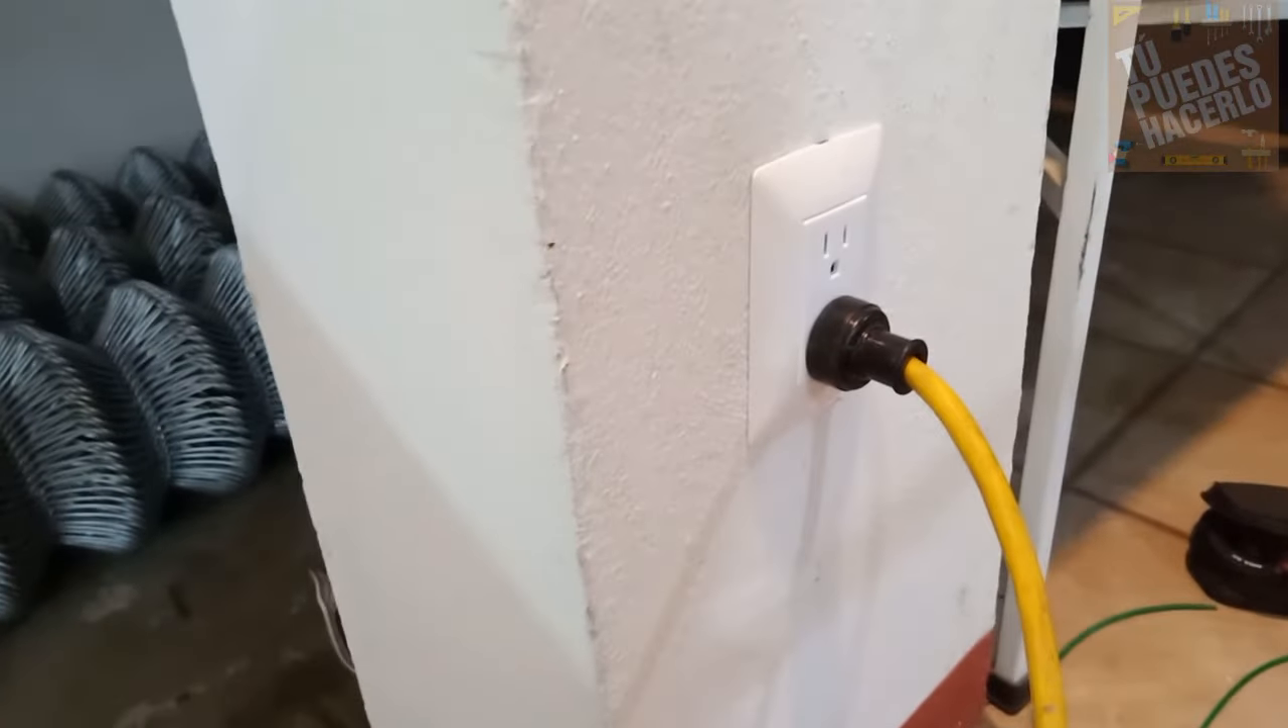Así ya quedó instalado el contacto.